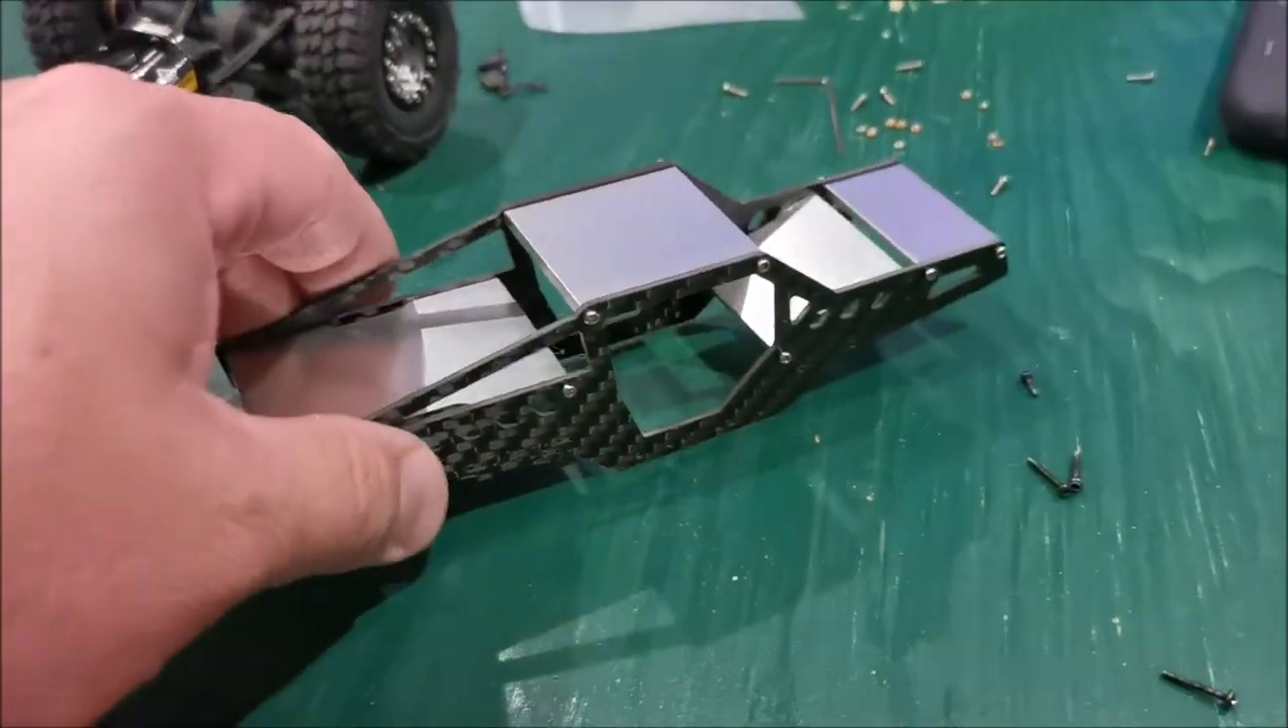So we have the frame here it's all put together.